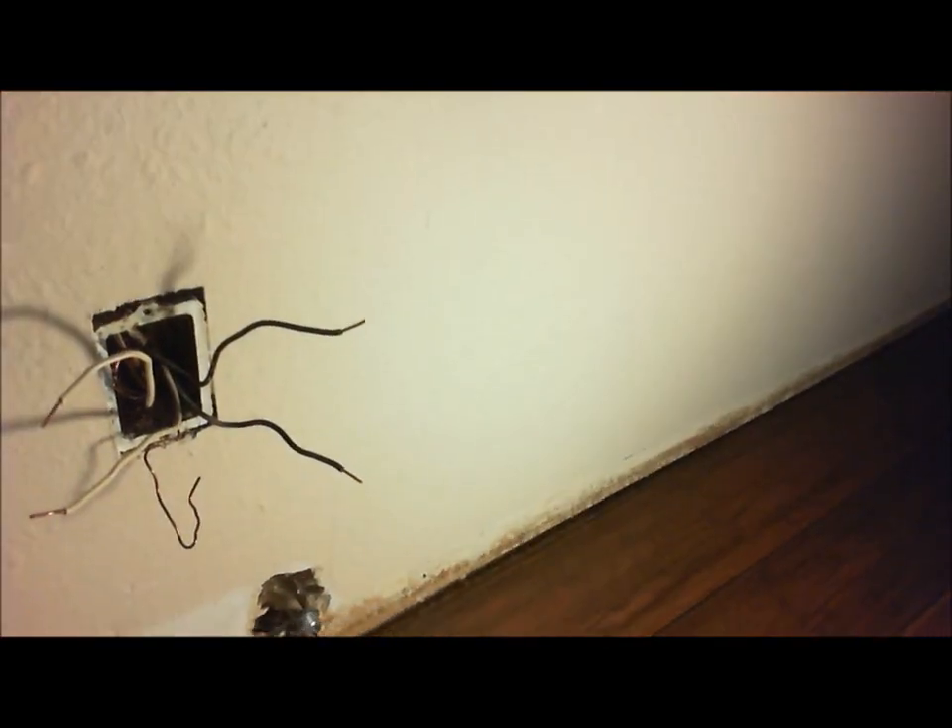So it's not connected to anything right now.